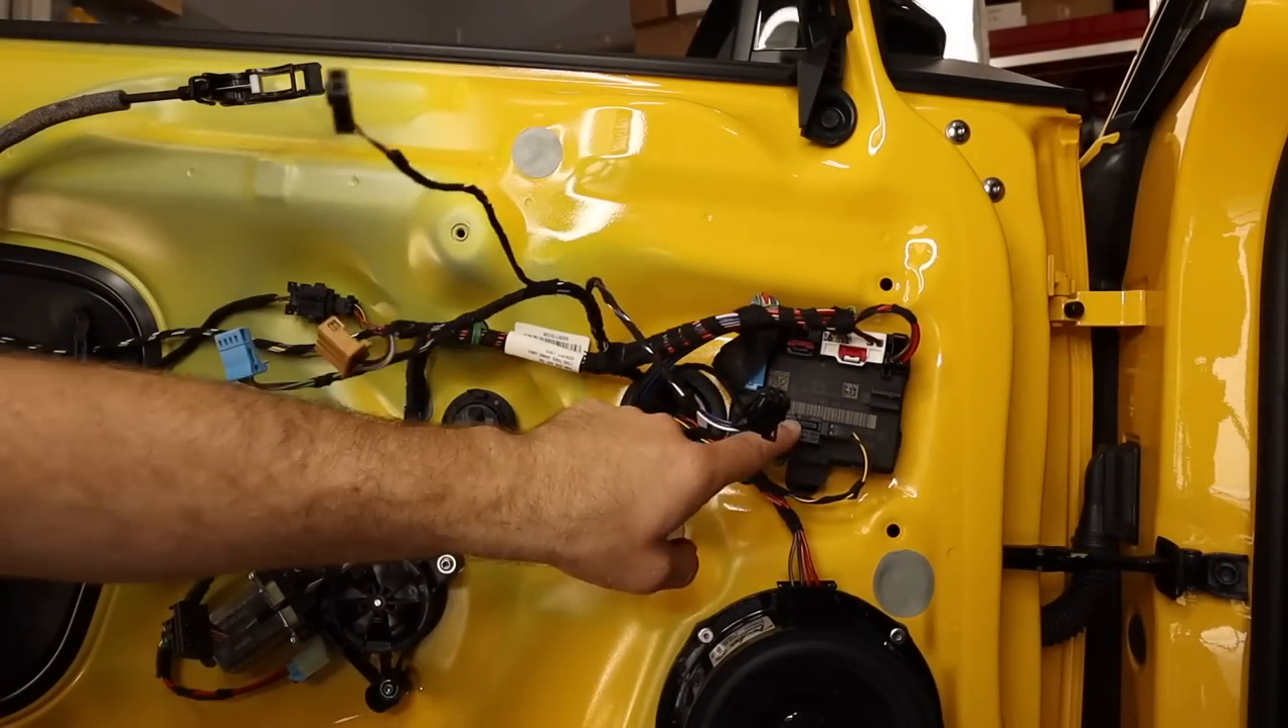But once we have everything disconnected, we can pull the door panel away and now we have exposure to all of our goodies inside the door.